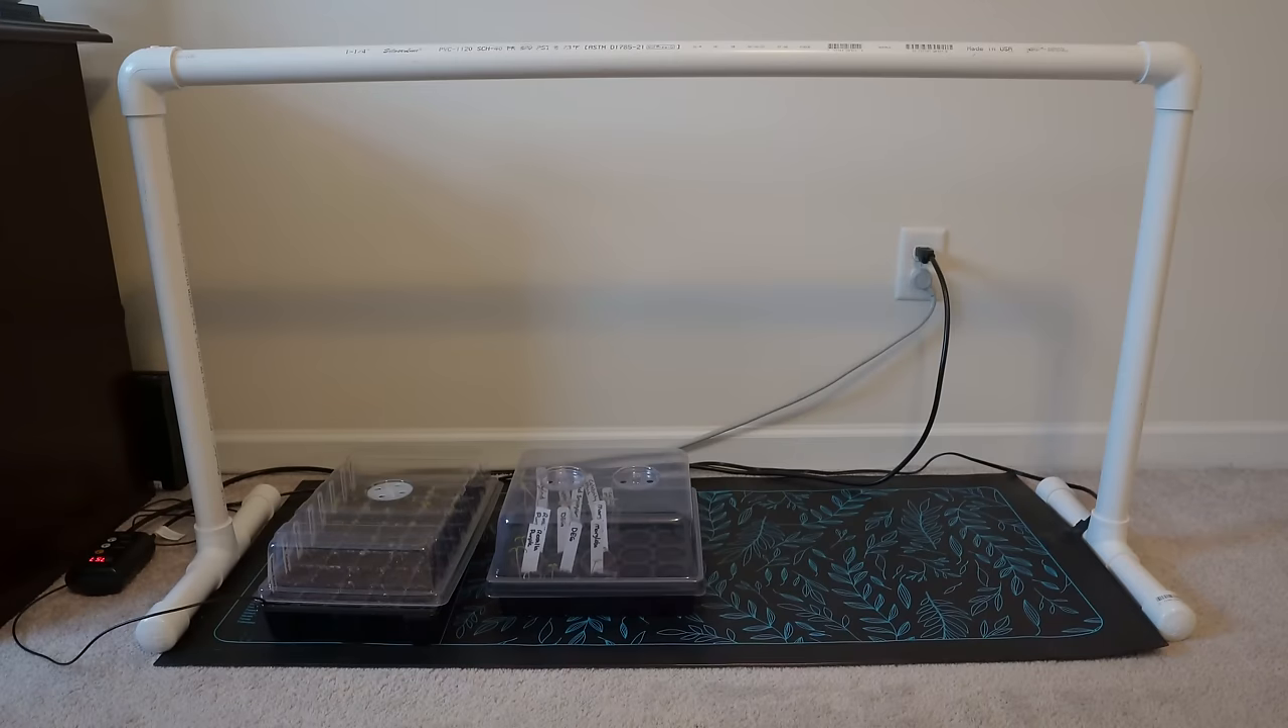And there is the grow light stand all set up on top of my seedling heating mat.